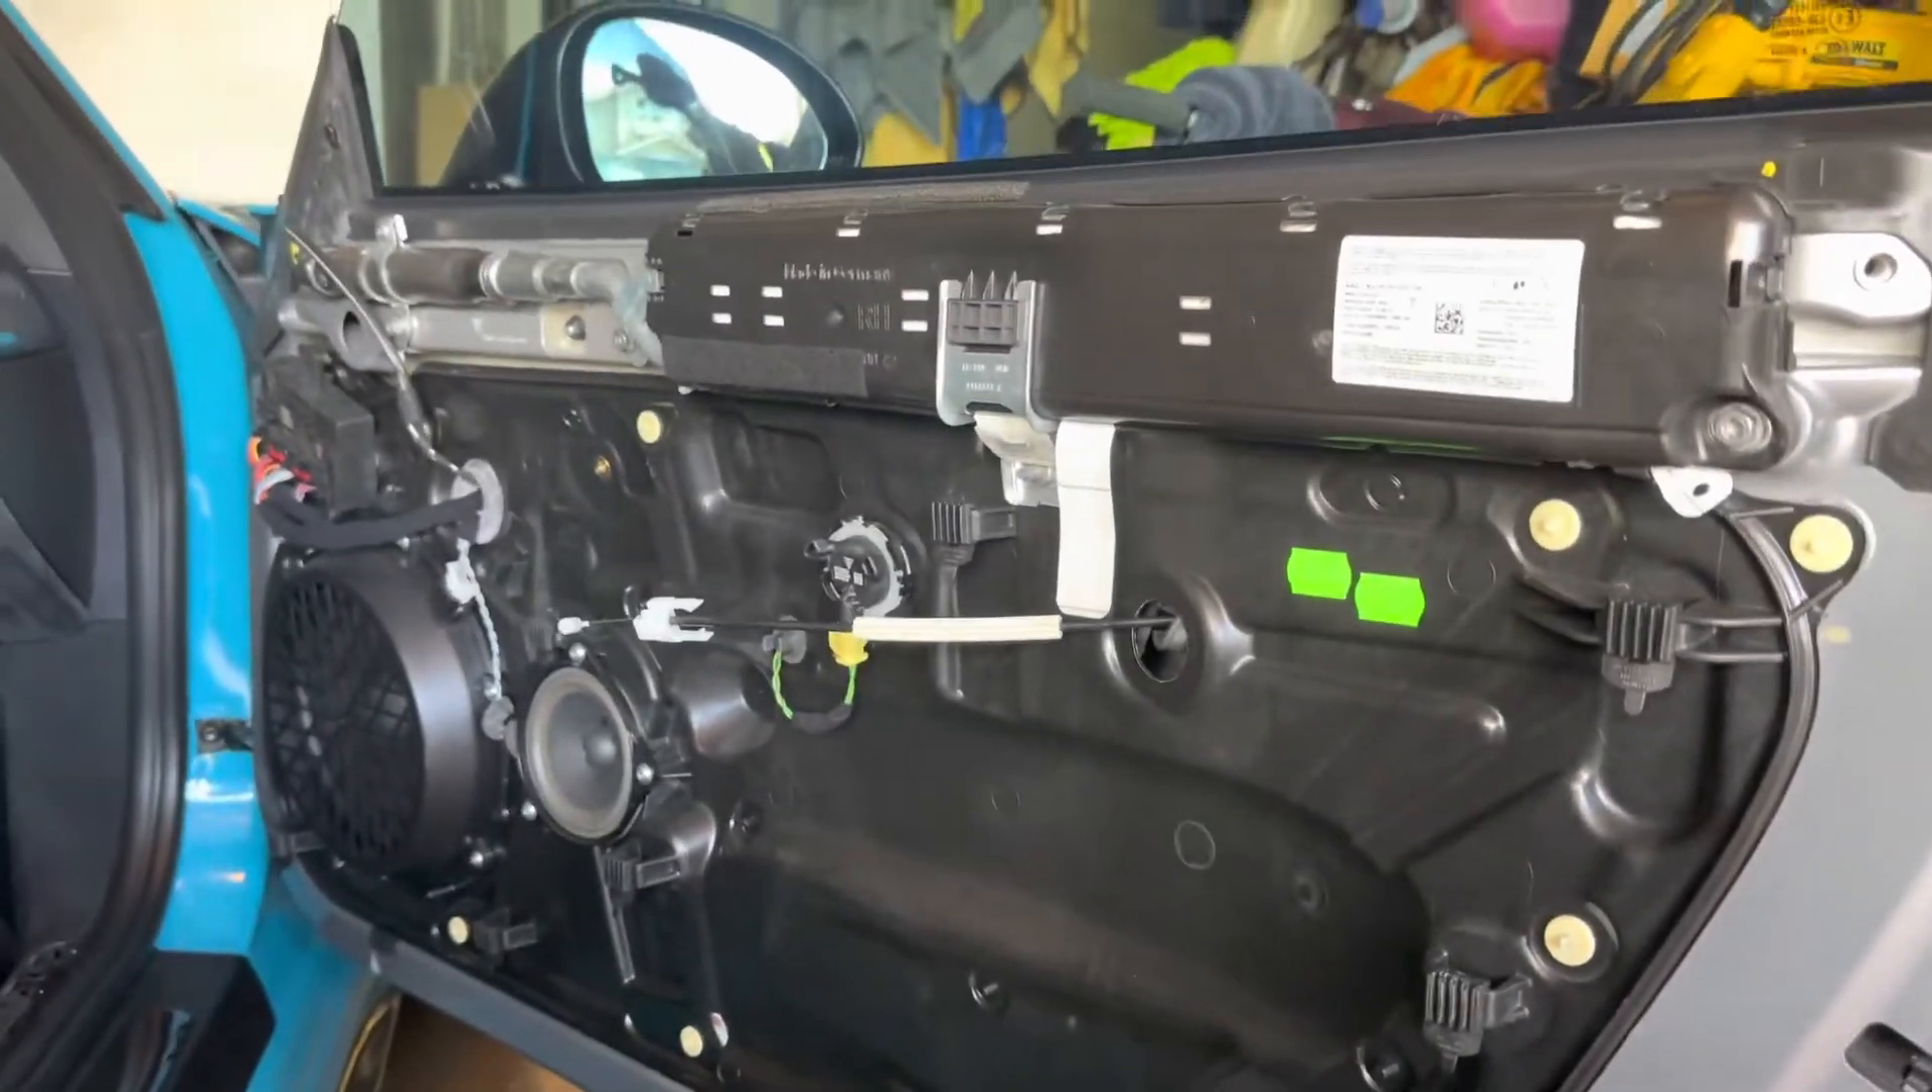So I got the door panel off it was pretty easy.